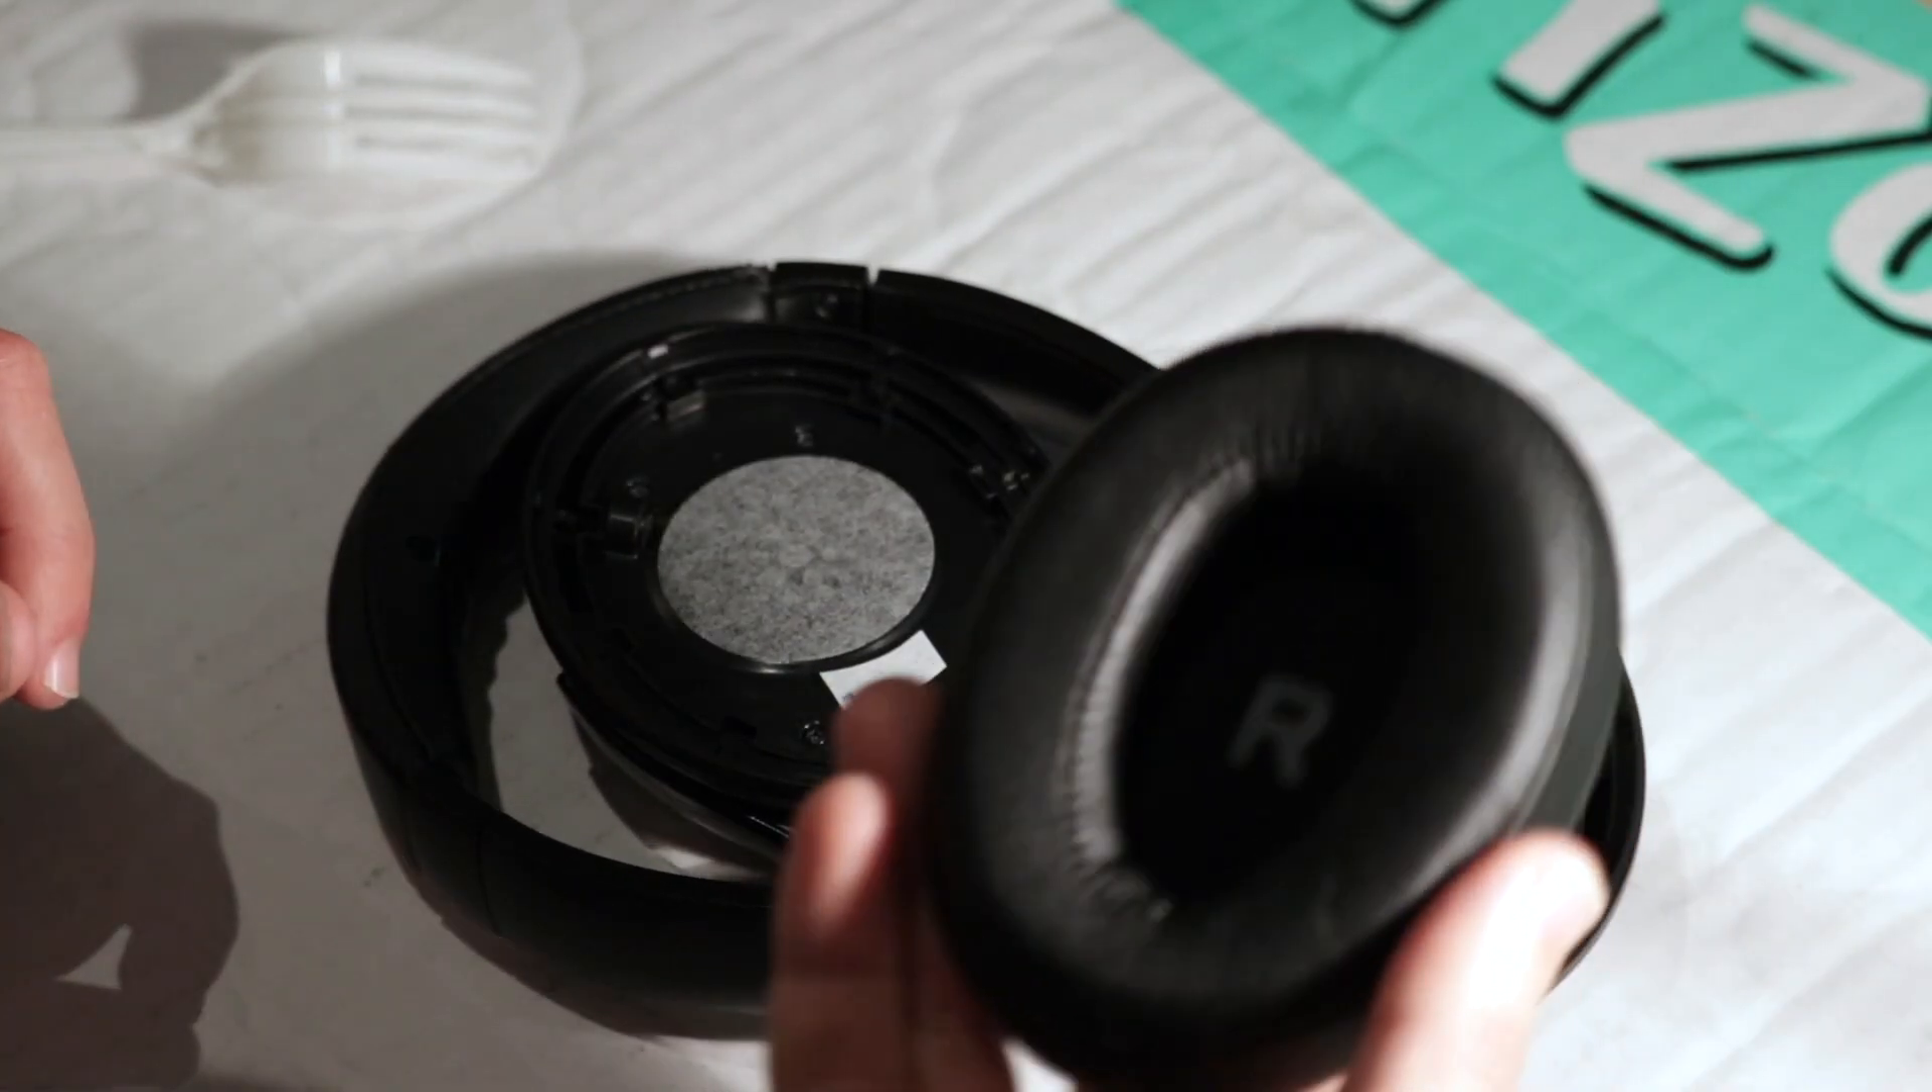The only thing left to do is put these pads back on.